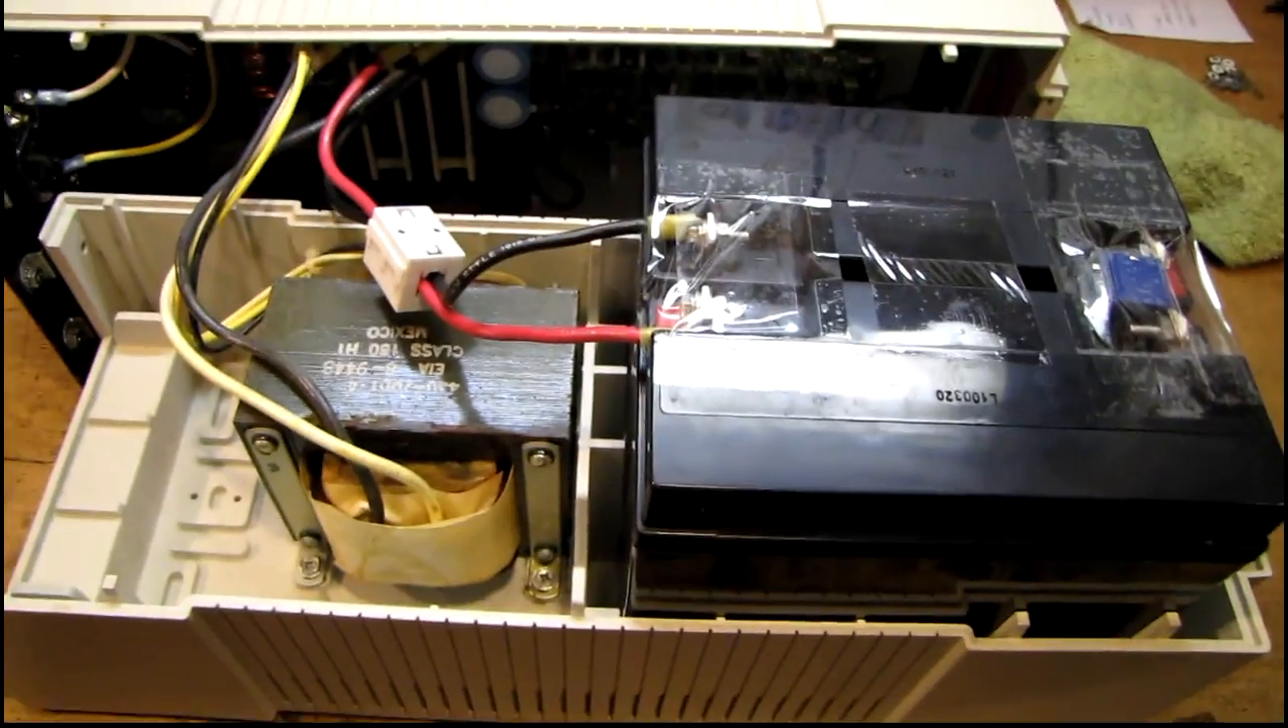Okay, I've got the new battery pack installed and connected.